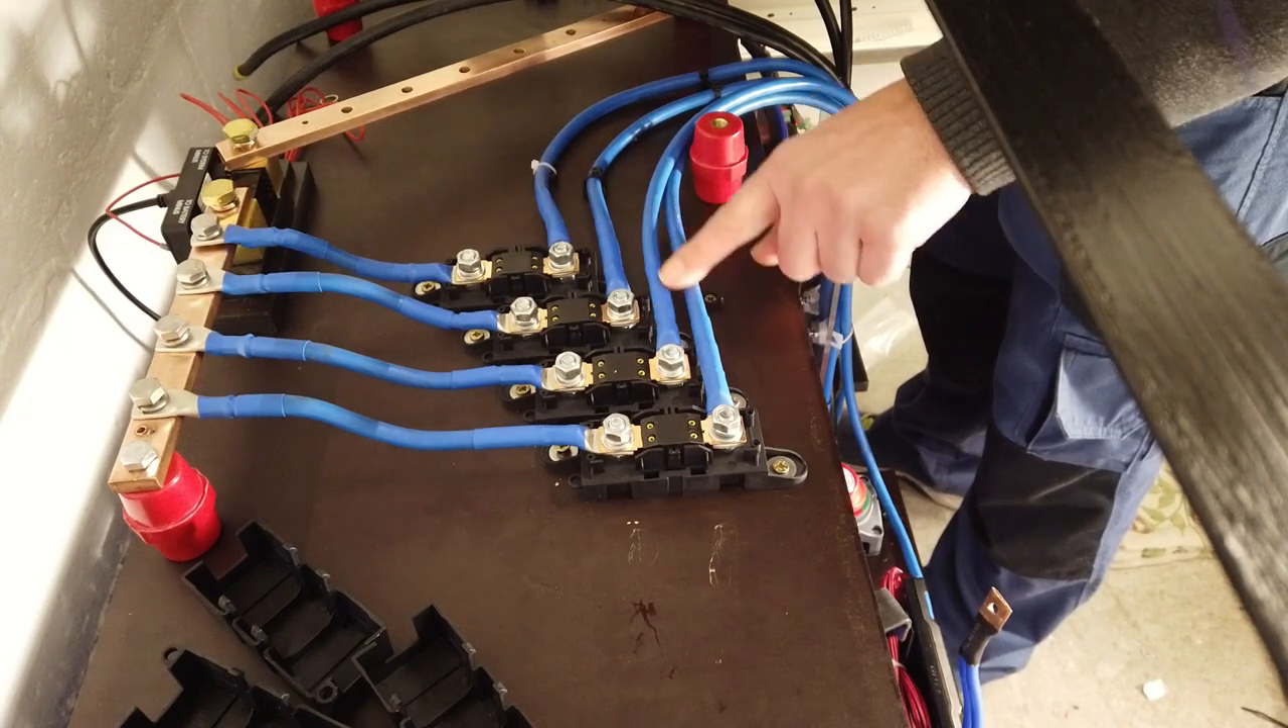As you can see, I connected the two remaining cables.